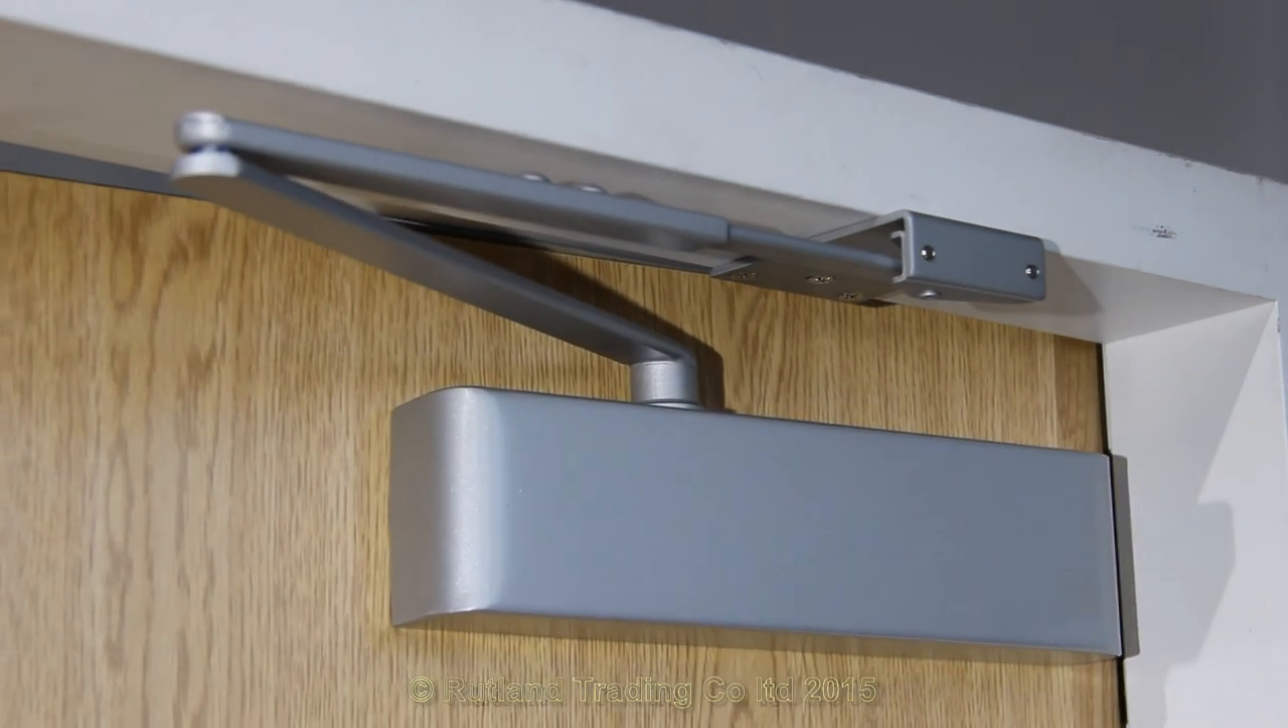There we have completed a TS9205 door closer fitted in parallel arm application.